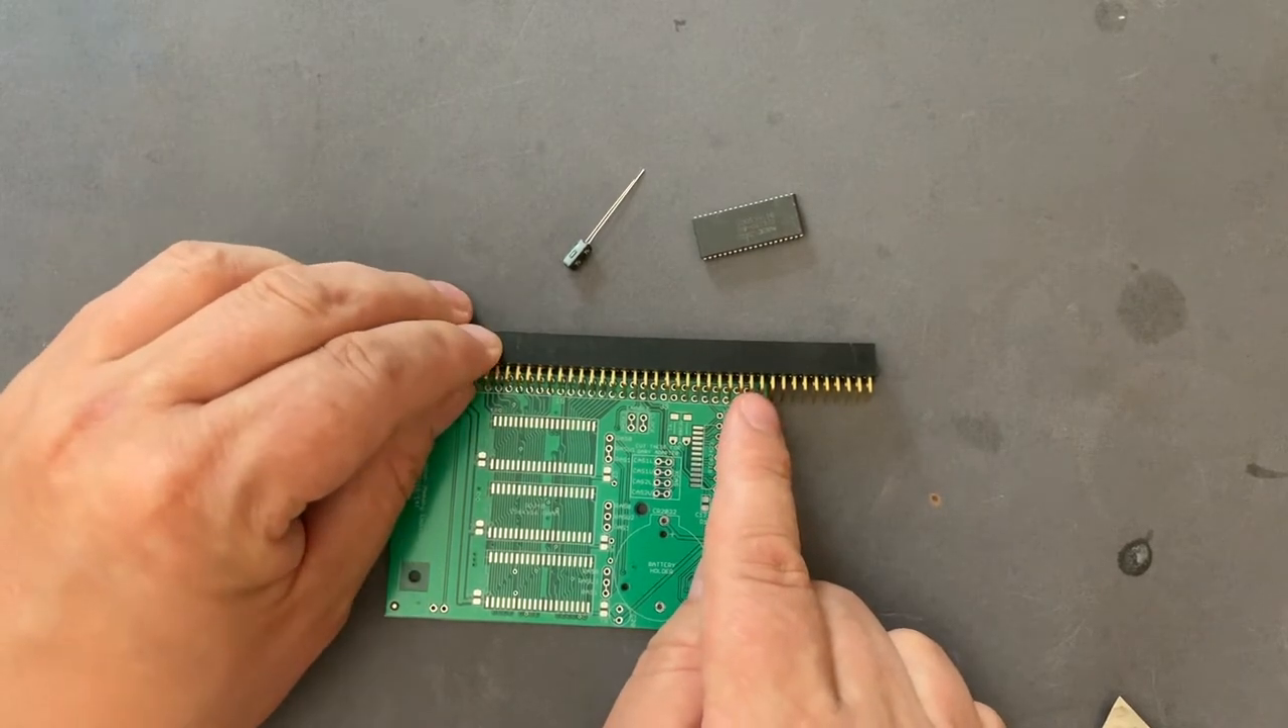Now the first problem here is that the pin header that came with the PCB is too wide and I have to cut off from this point here.